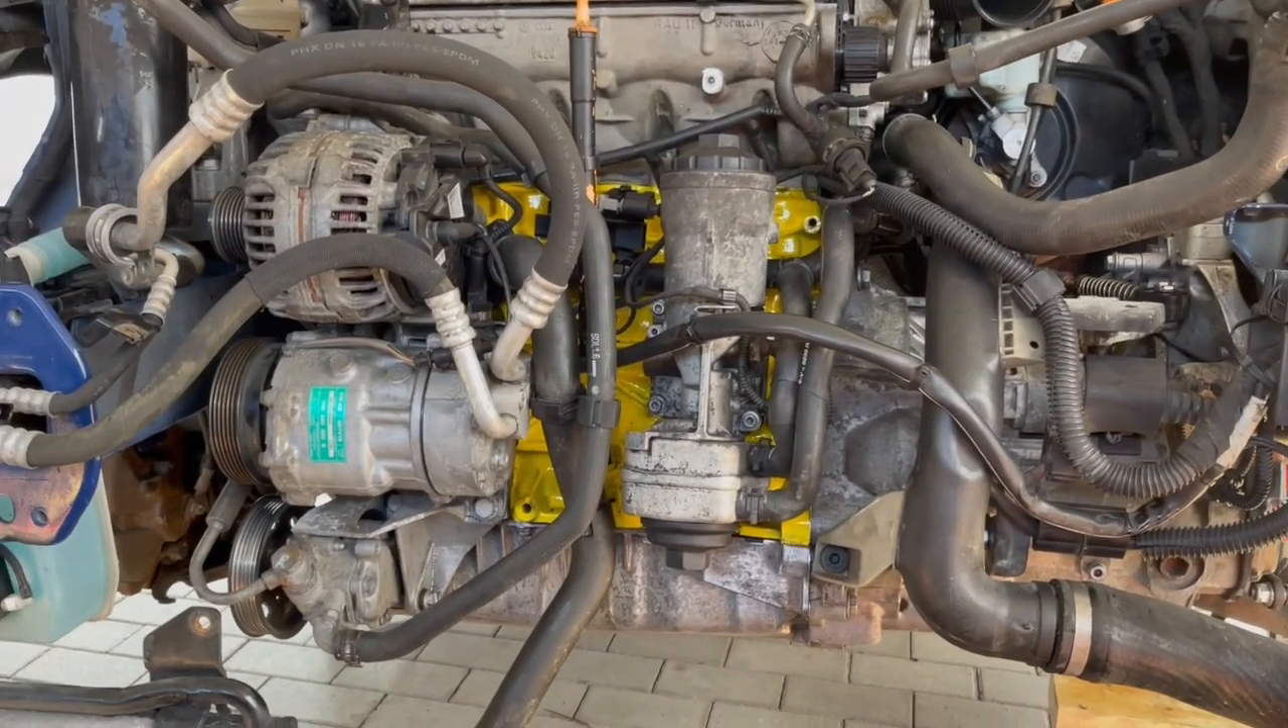Okay okay so we have the engine in we have everything assembled I believe that needs to be assembled before we try to crank it.